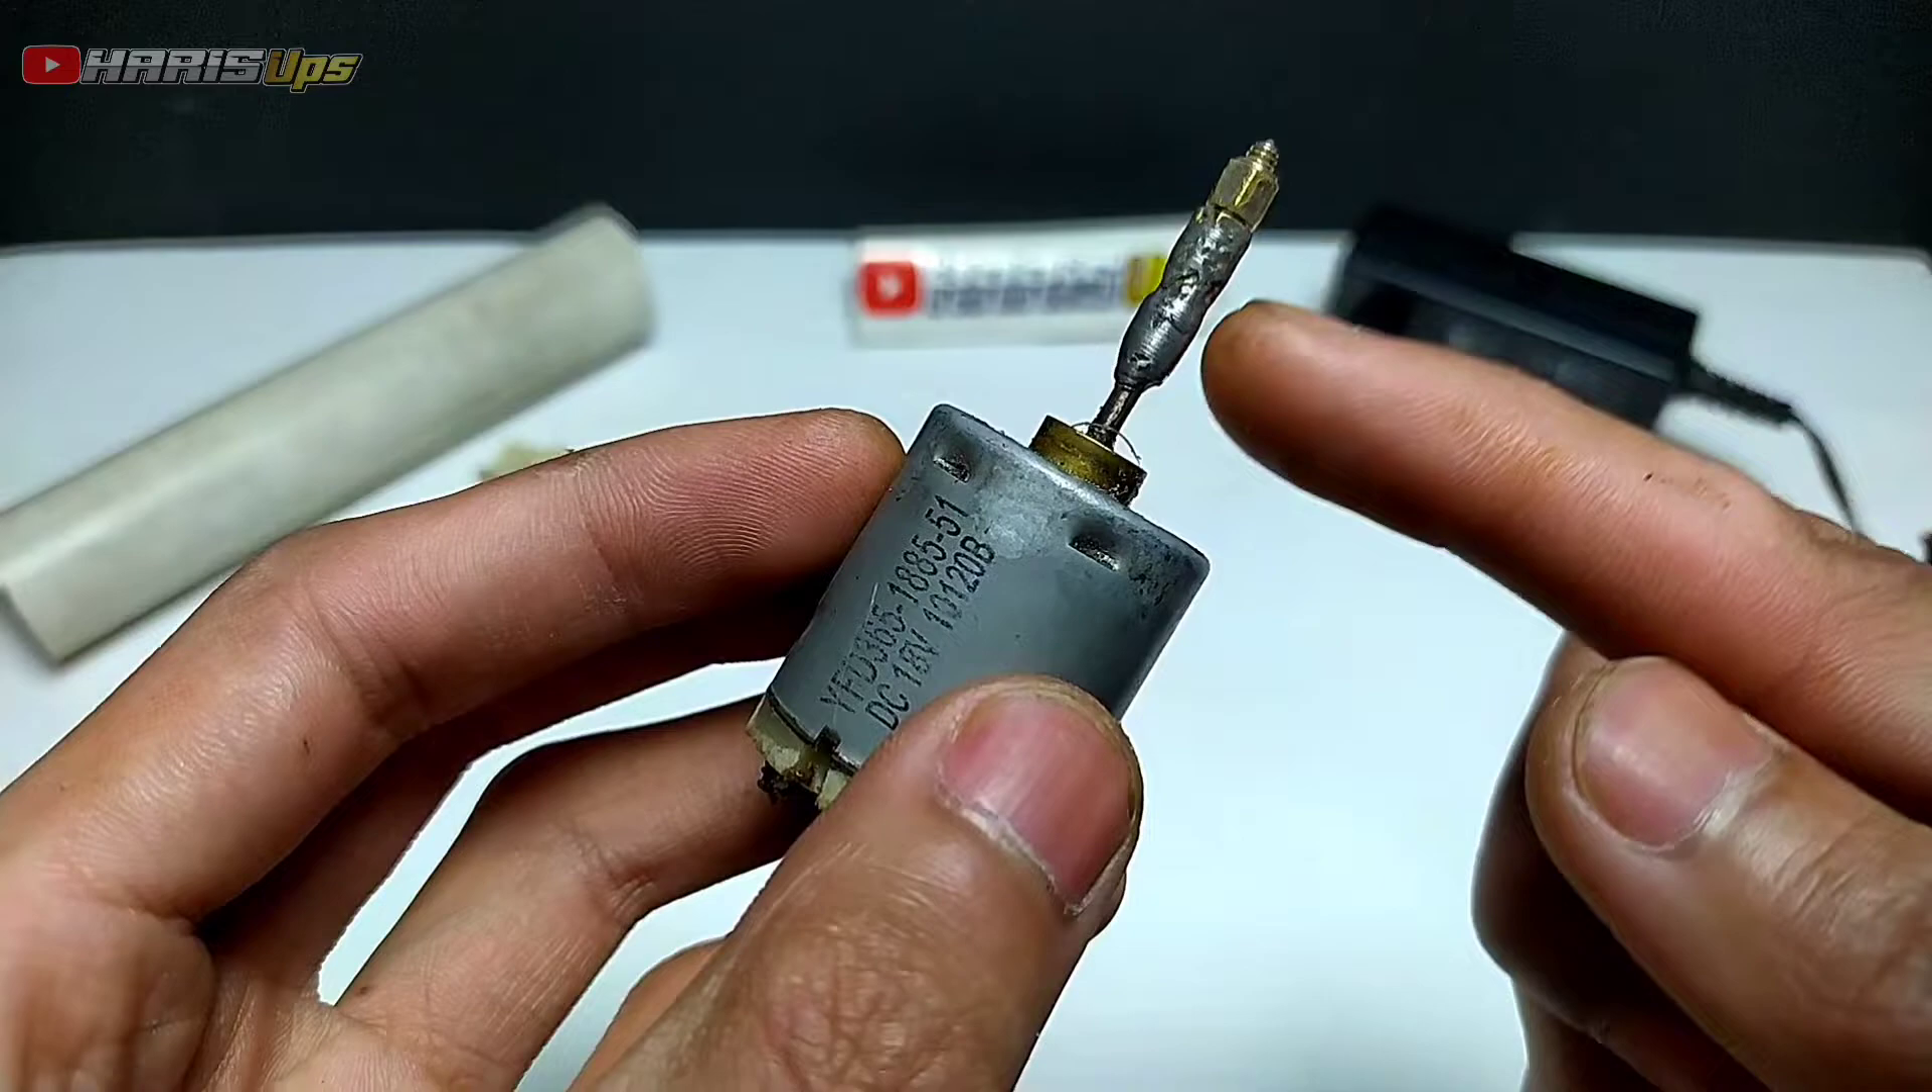Ini sudah dipasang untuk dudukan mata gerindanya.